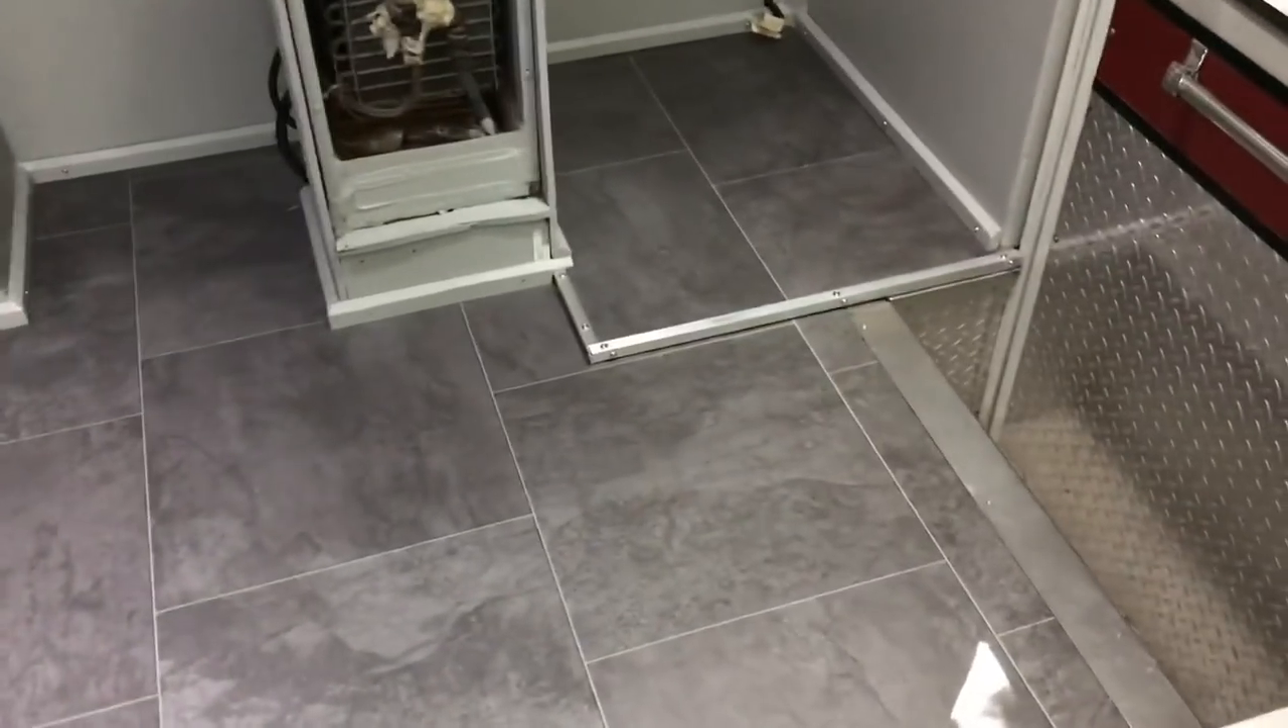And so the project is finished I've got all the trim work done.